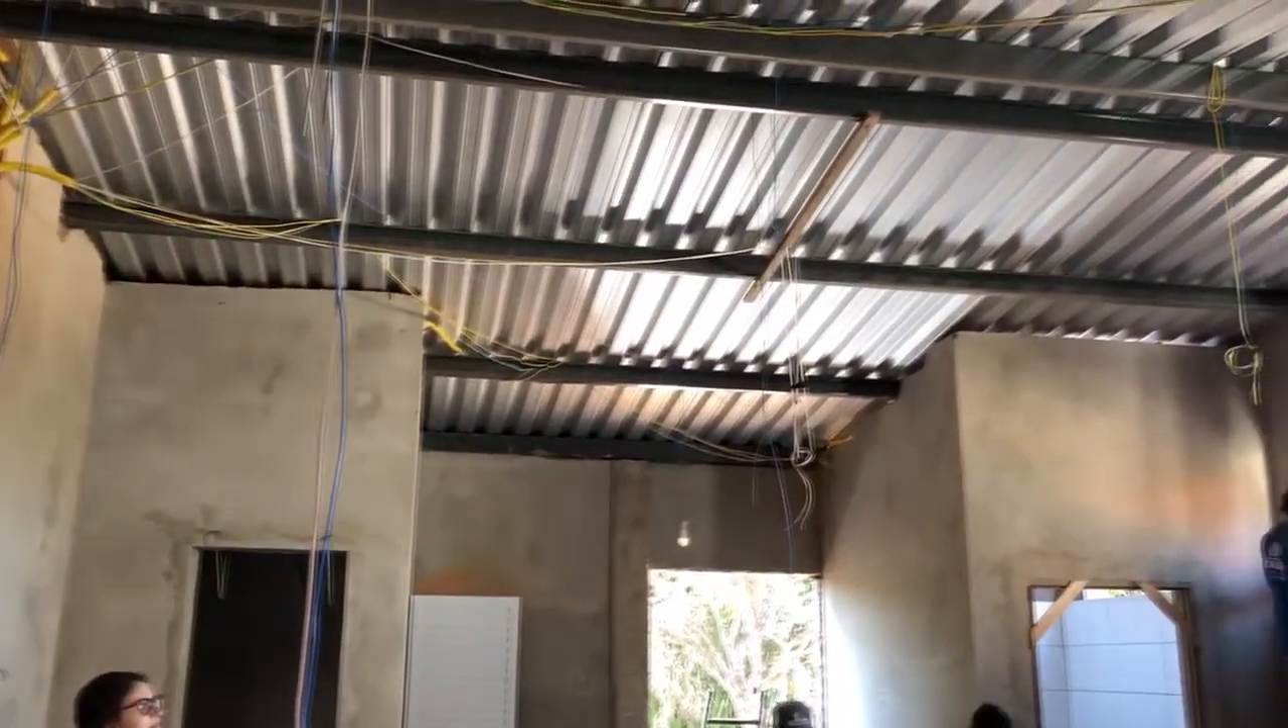Ainda estamos sem o forro, o forro será de PVC, mas já está colocado aqui toda a fiação elétrica.